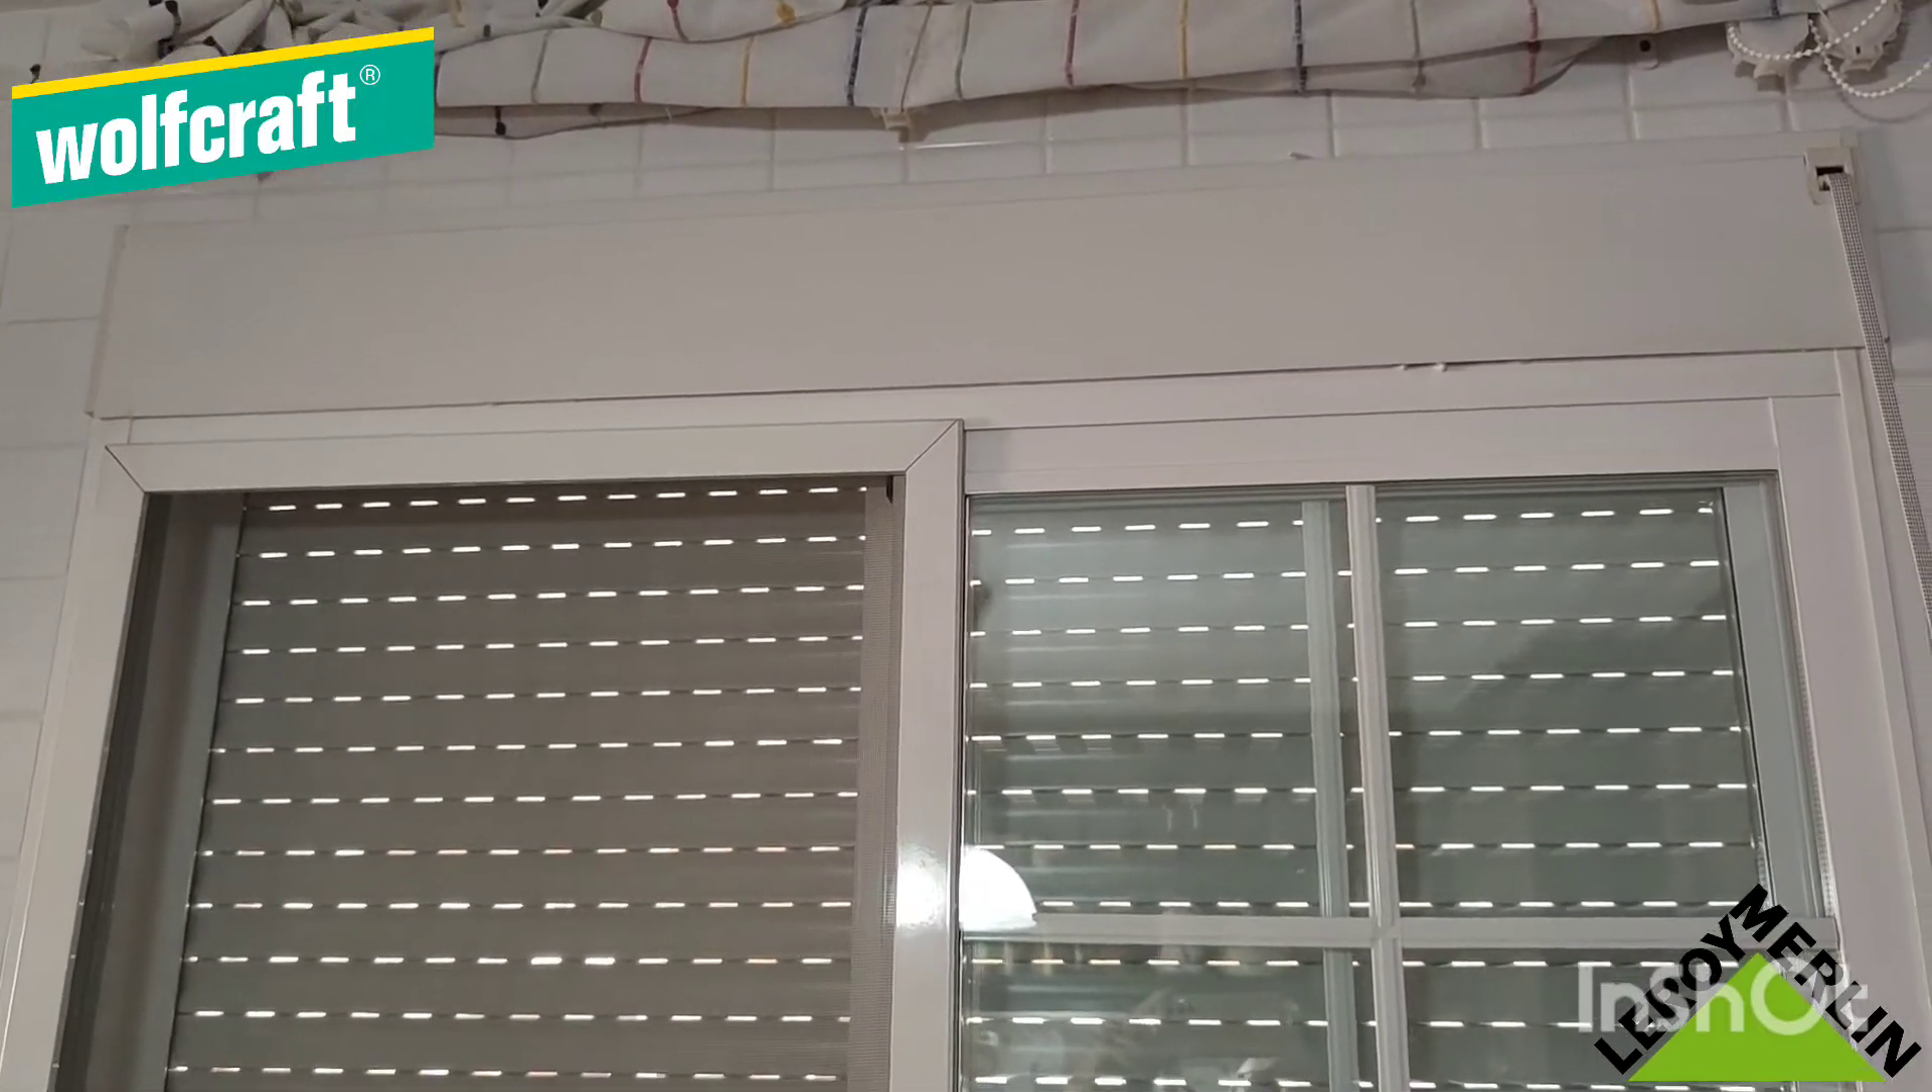Mira ya hemos puesto la tapa.